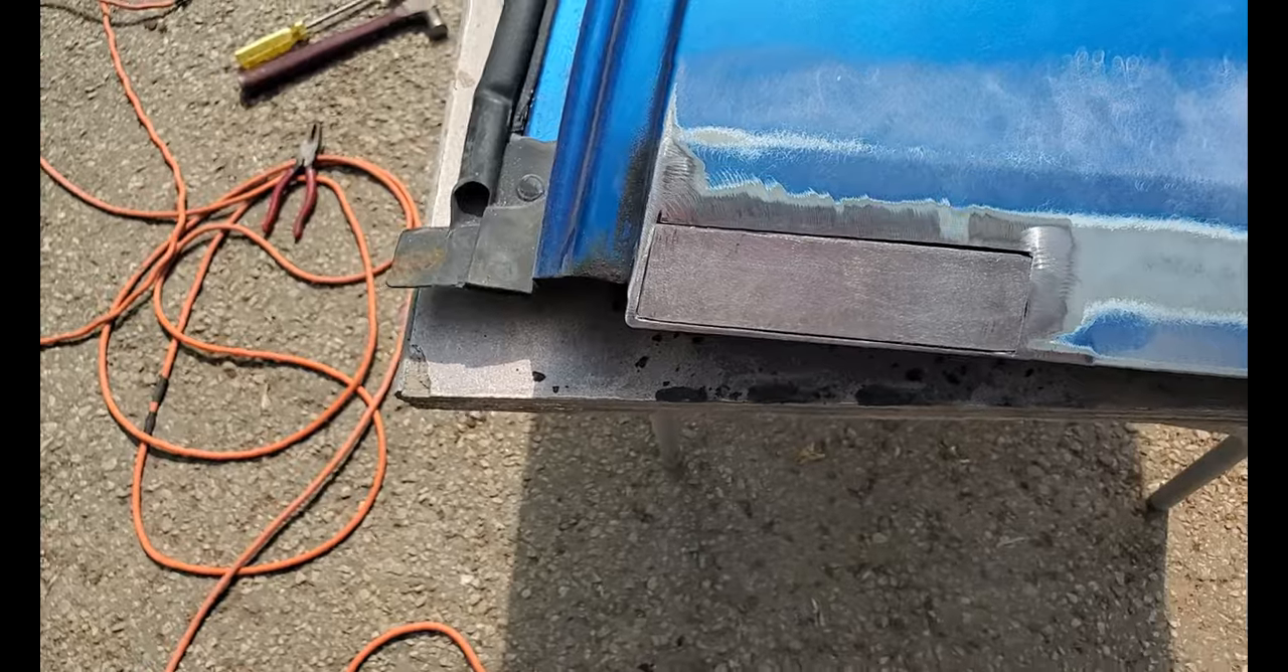The piece is reasonably fitted in a little bit of a gap there I'm gonna have to live with that.